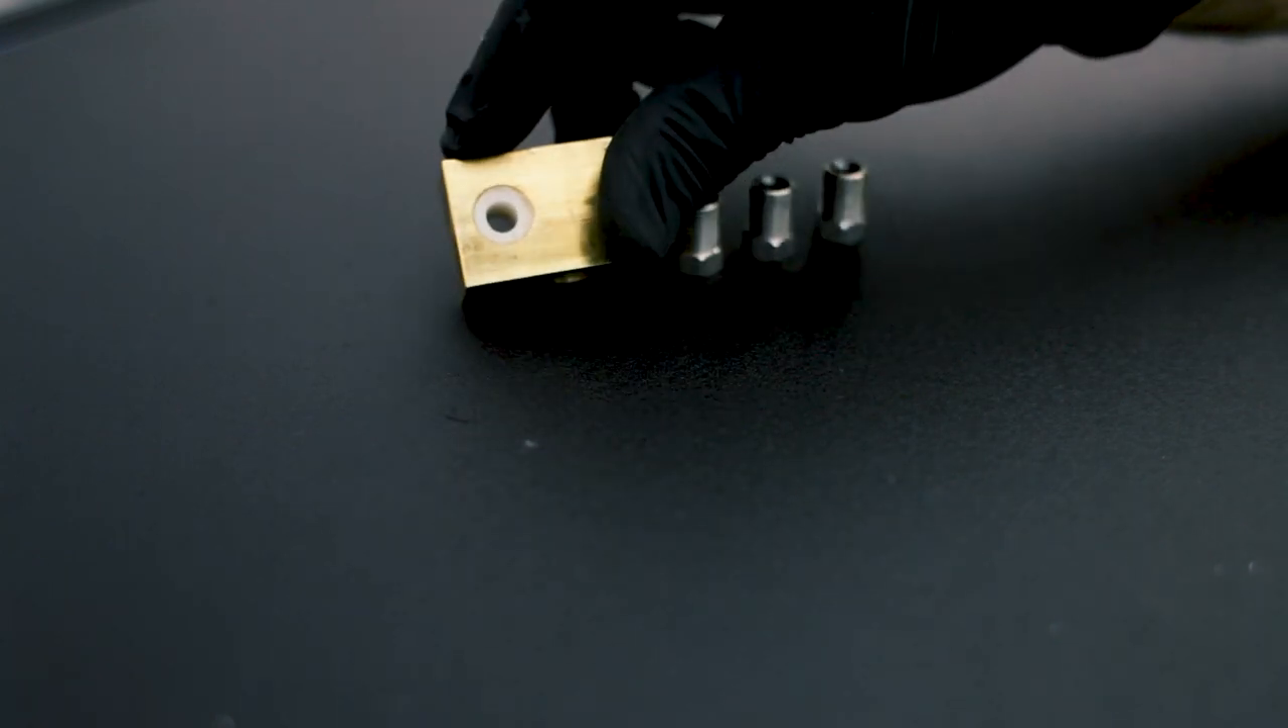I put a nylon sleeve in here just because the hole was too big.